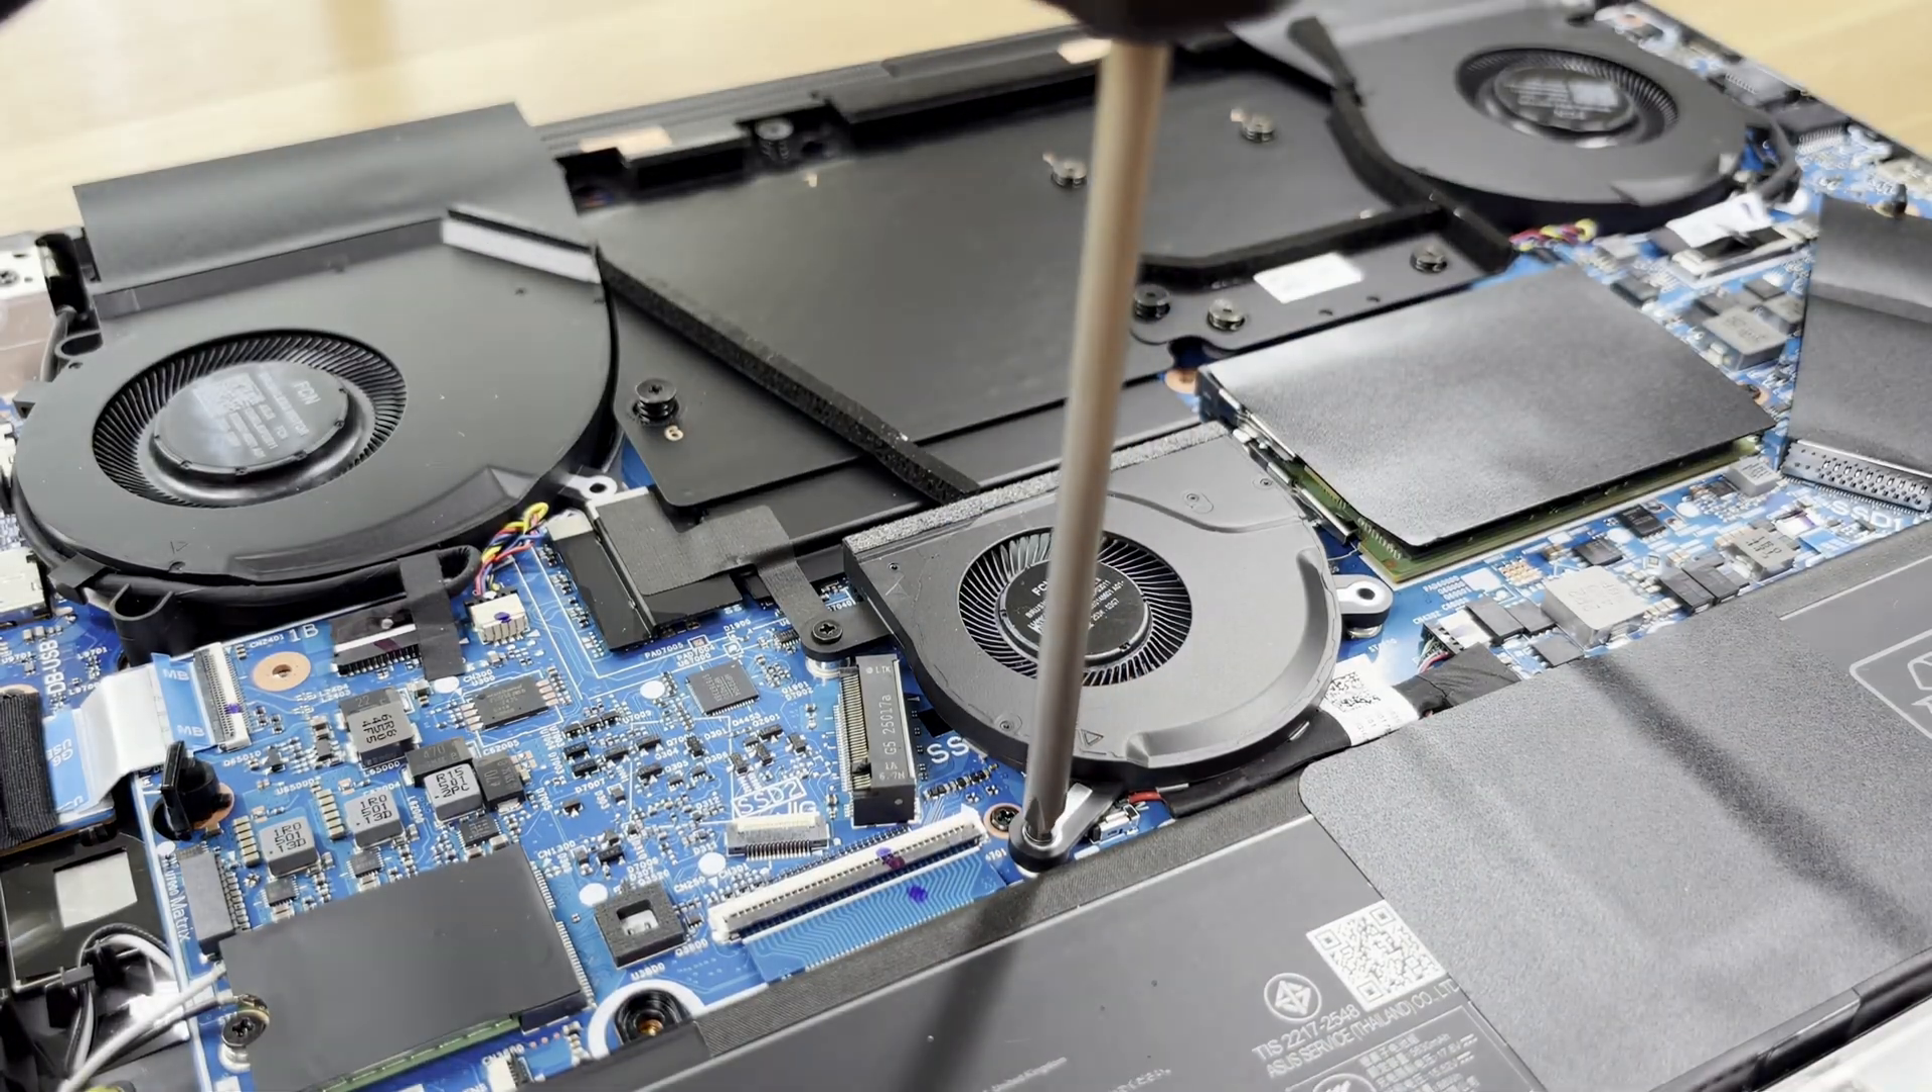With the bottom plate off, you can see the sandwich heatsink and the 3 fan array stretching across the rear.